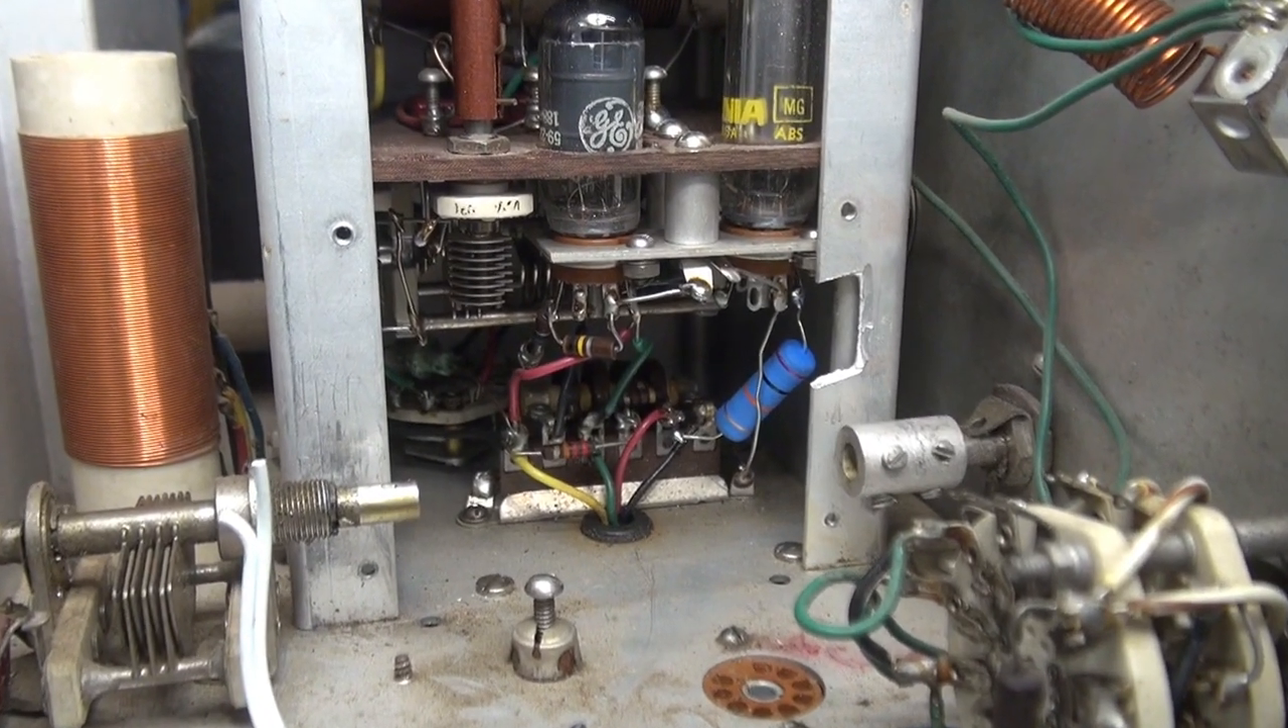All right, there is the new 20k resistor installed.